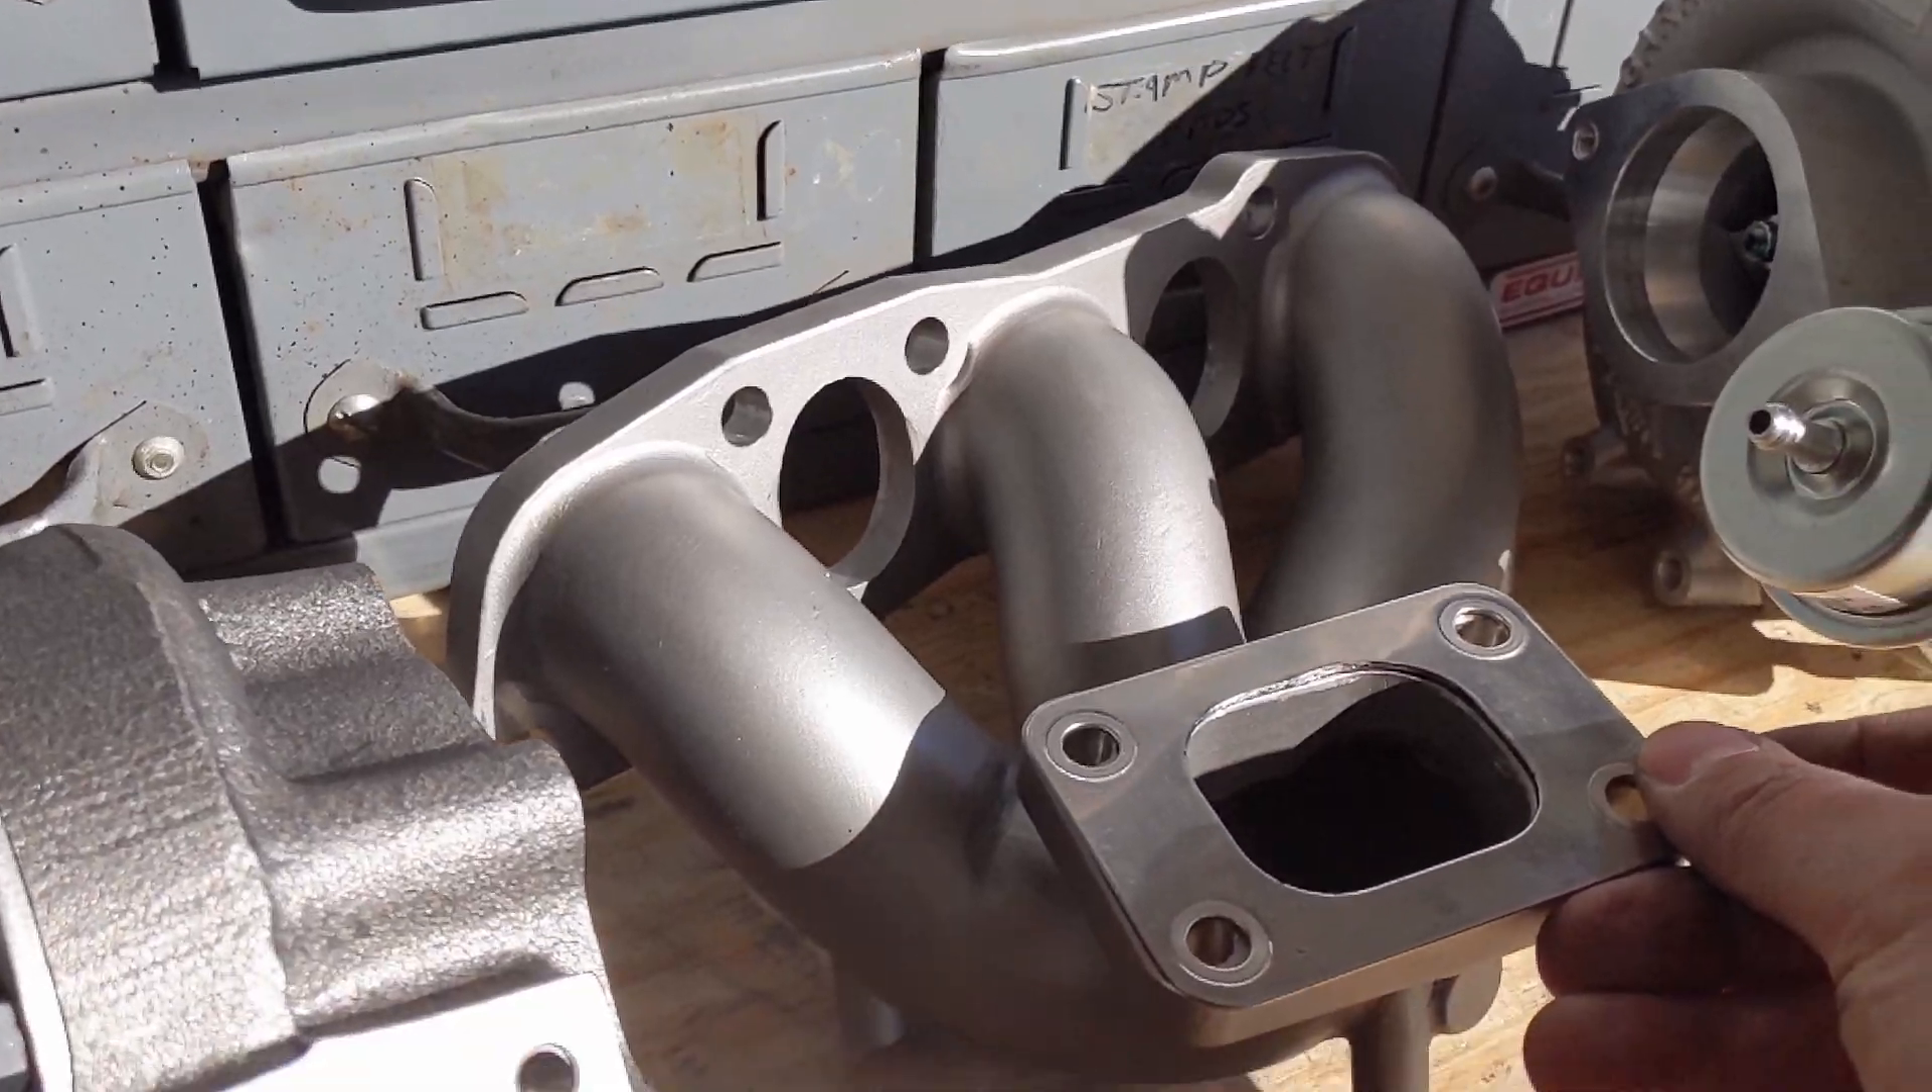You can see the gasket here fits perfectly there and it's going to fit perfectly over there so no more resistance.